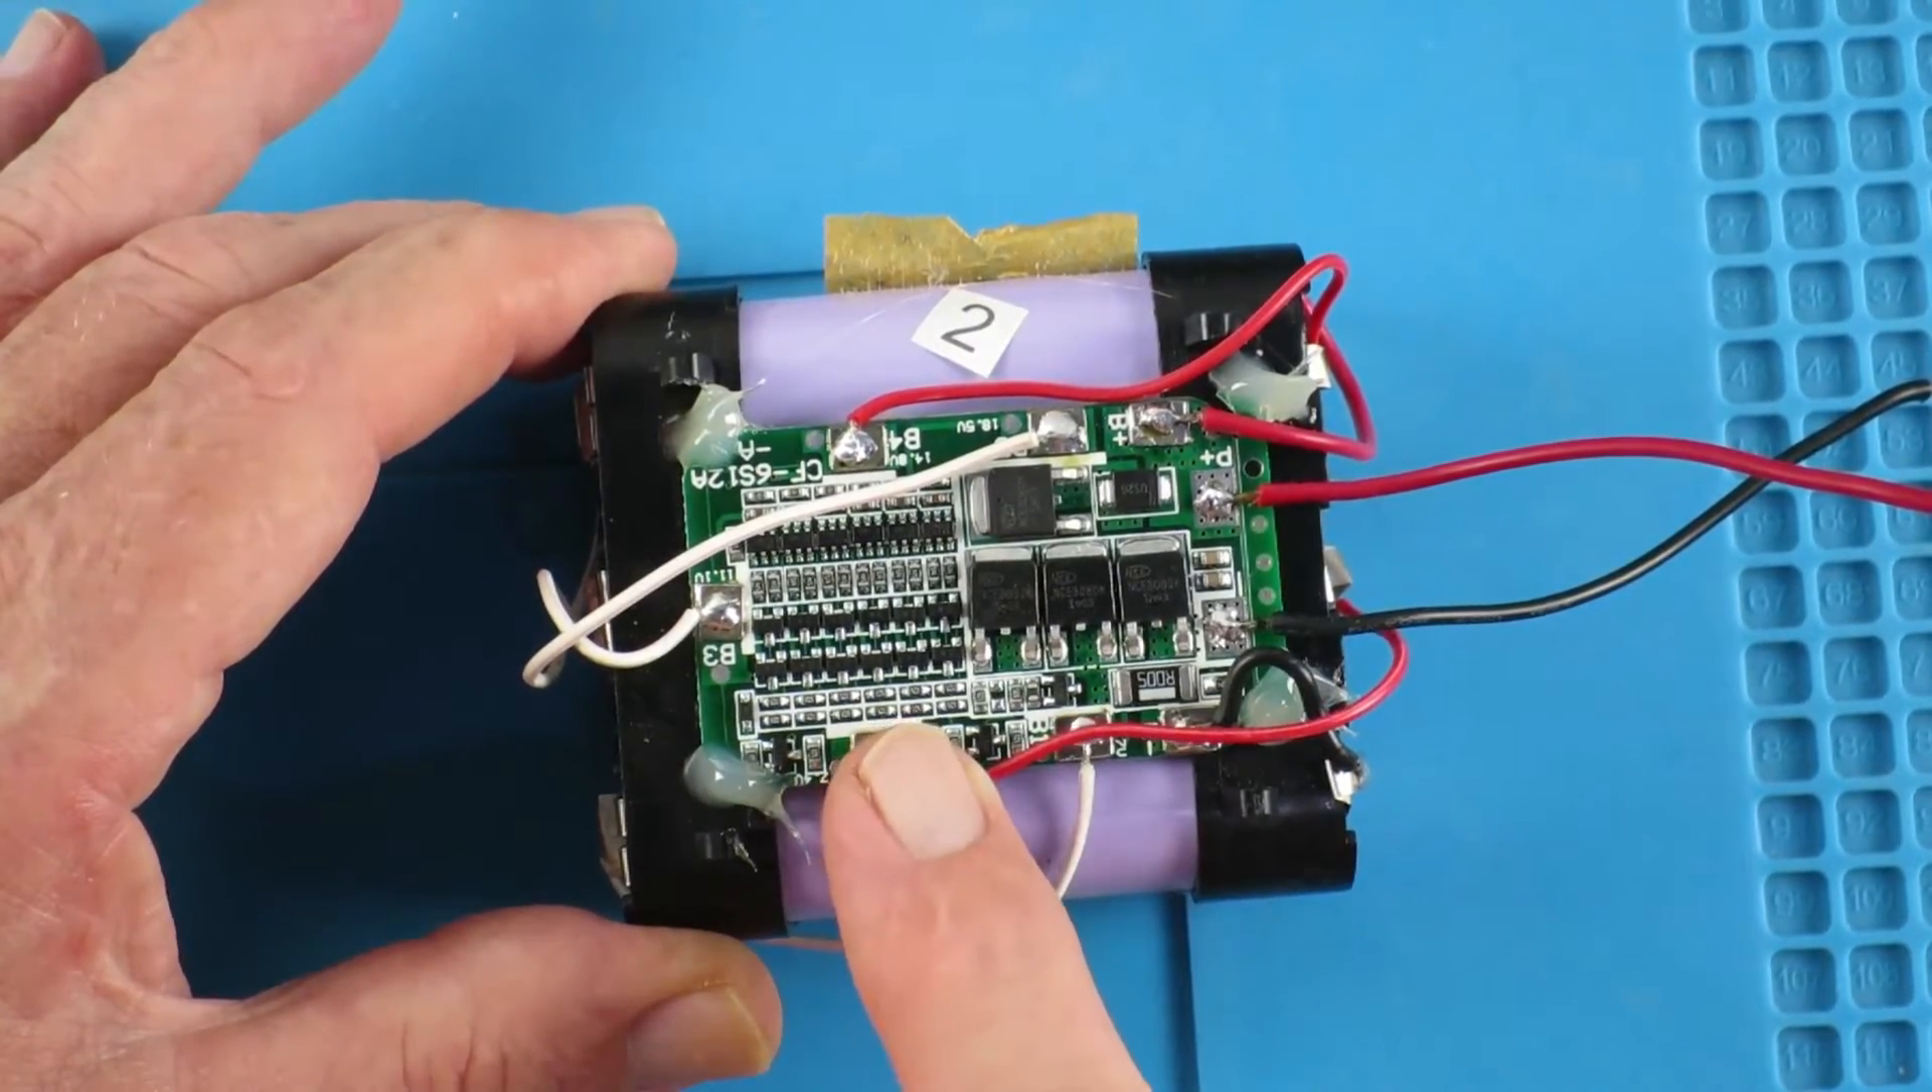Here we can see that I've put on a standard six cell BMS board and links down in the description.